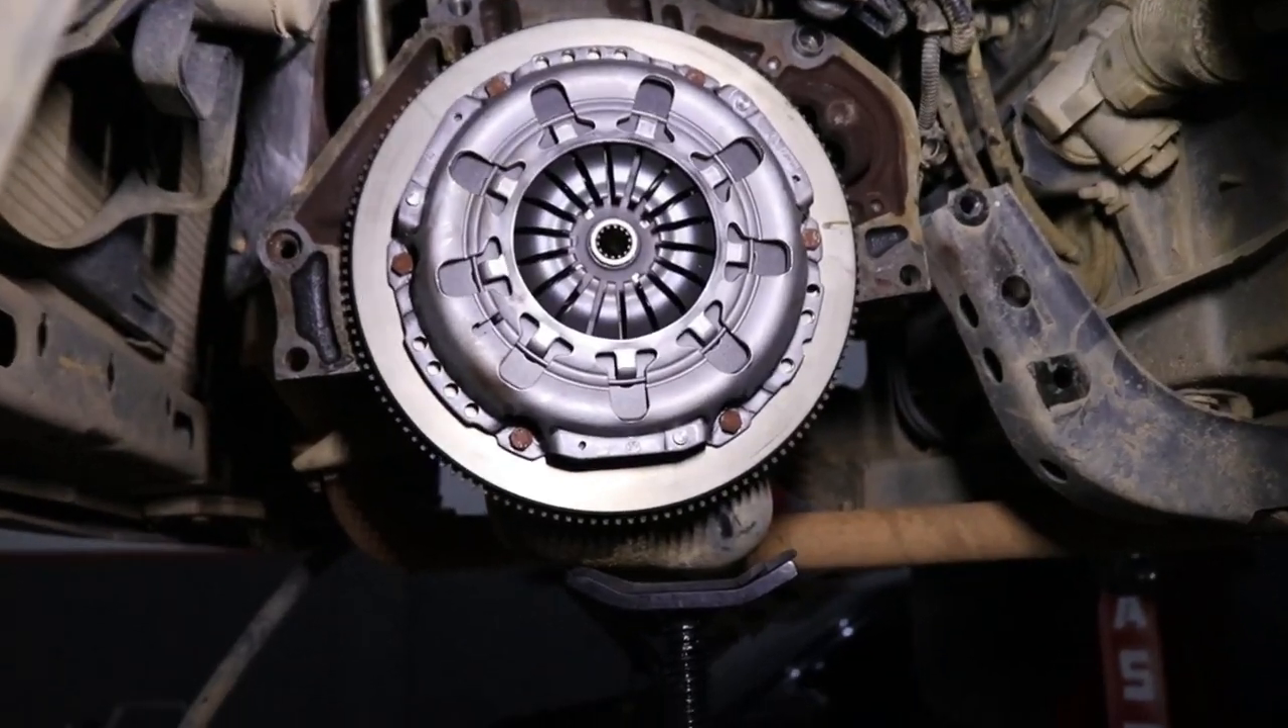E só pra mostrar pra vocês aí, a embreagem nova no lugar.